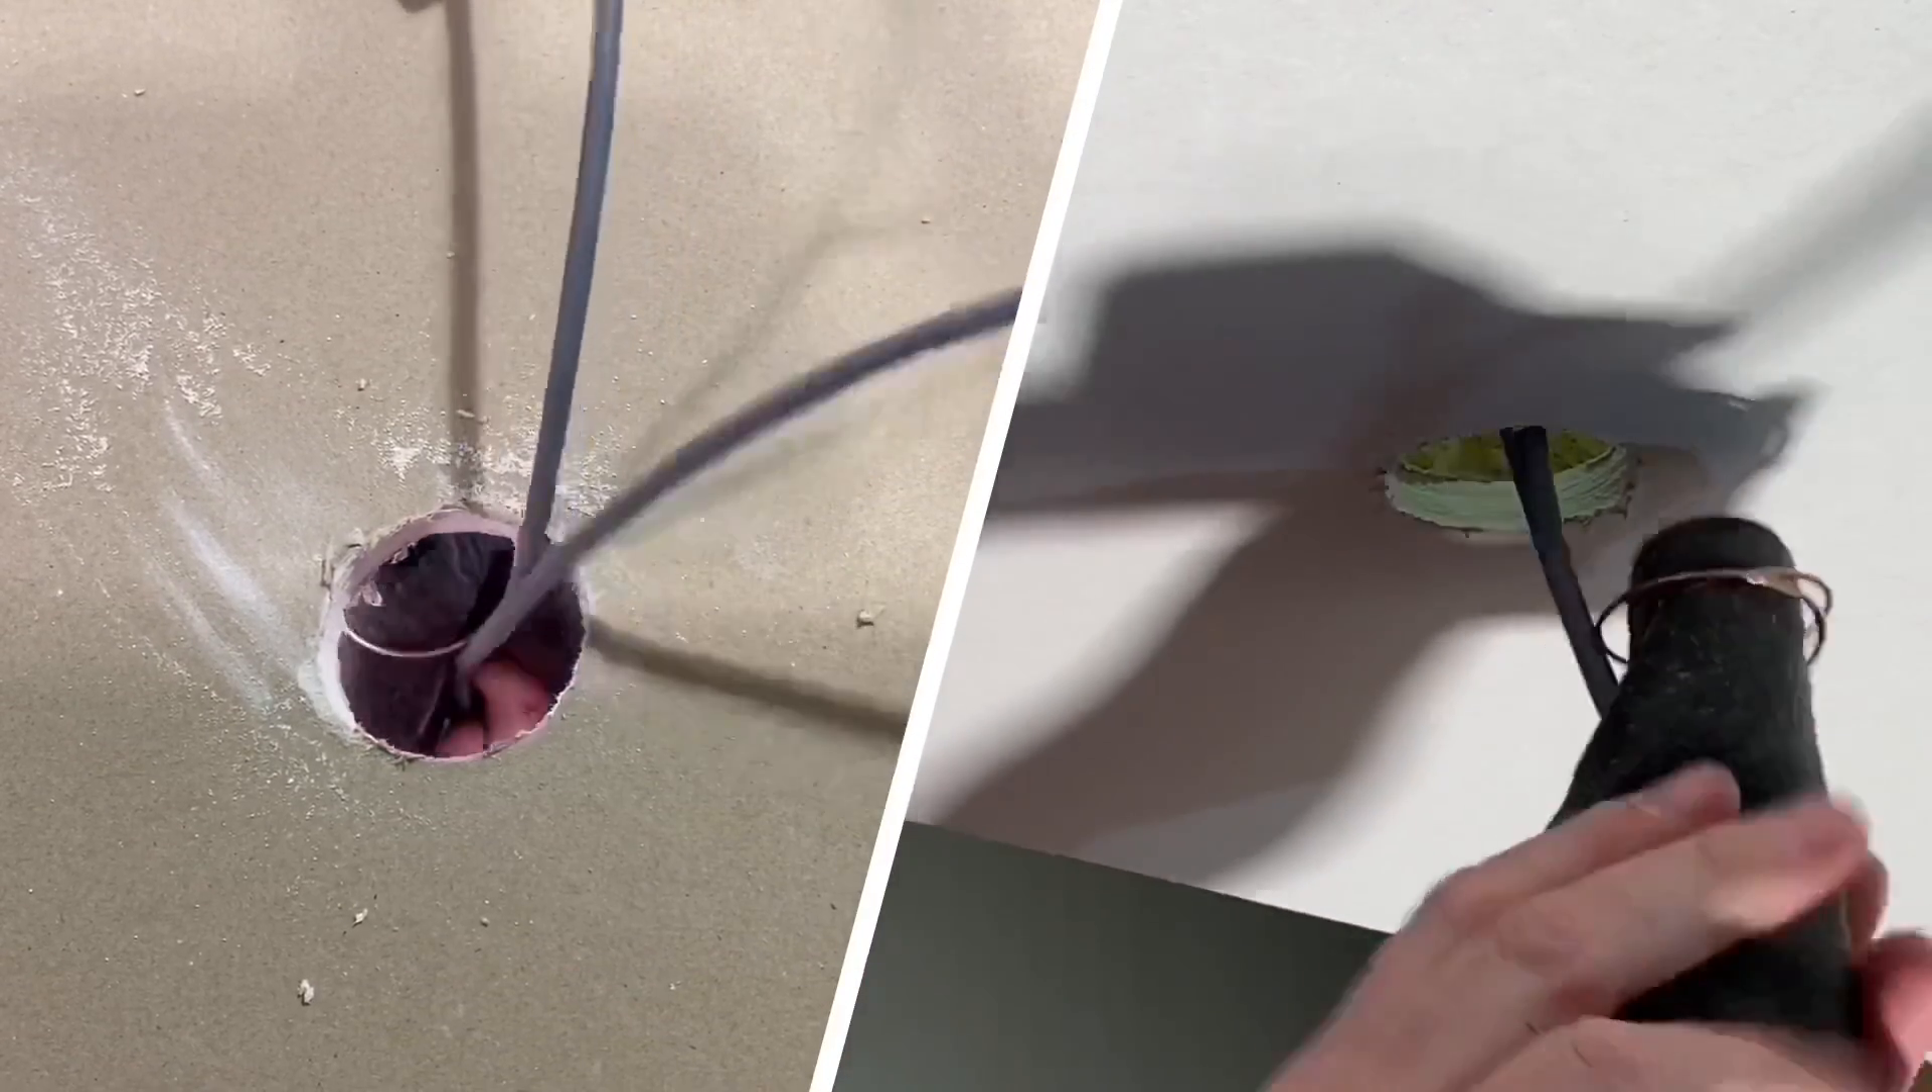I had my cables pass through one of the holes.